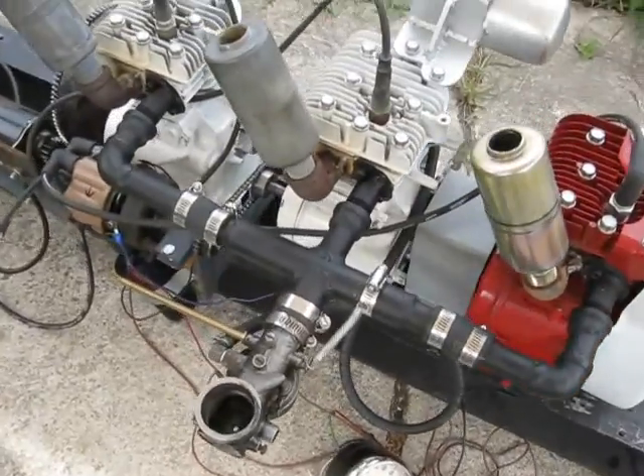So, uh, here I've got the intake manifold and the single carburetor, uh, put on the three-cylinder there.